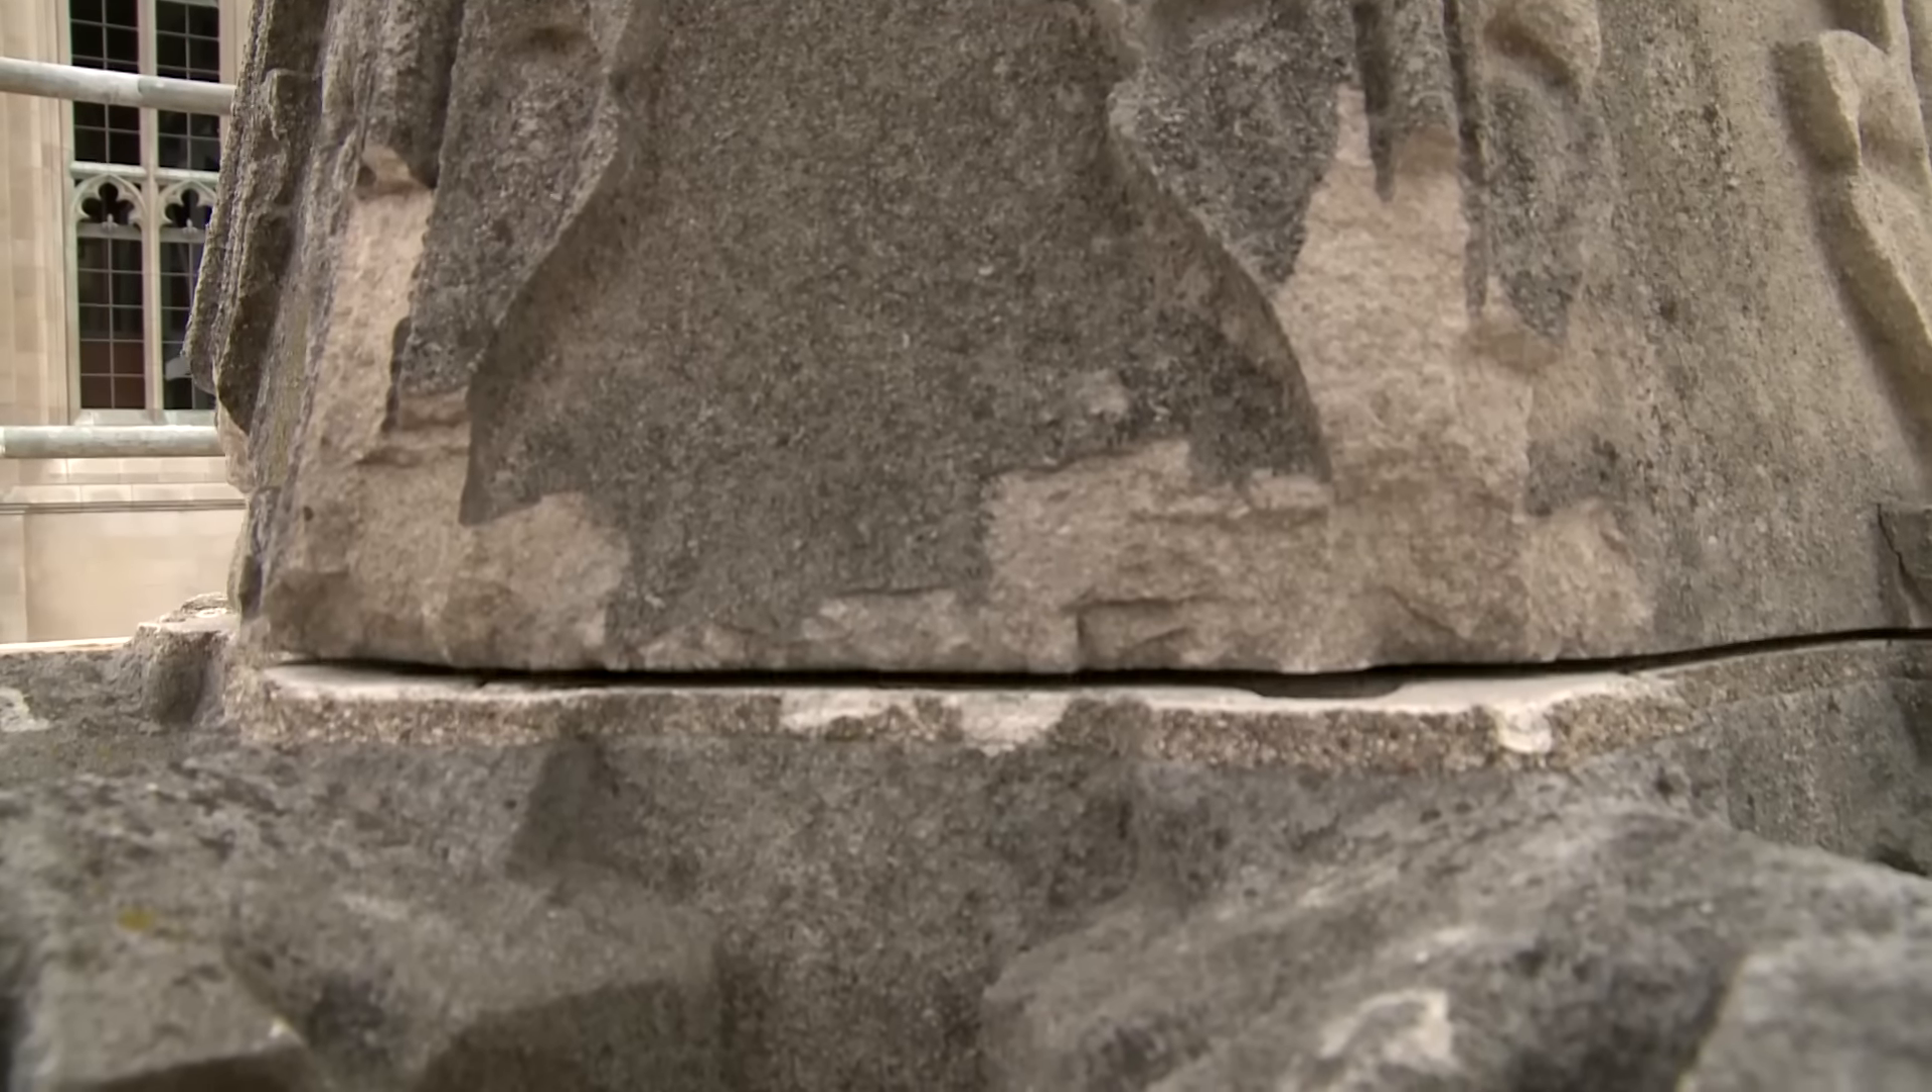This pinnacle at least on the top two stones are held together but by the time you got to the joint between the second and the third stone you can see it's slightly rotated and it's very unstable.